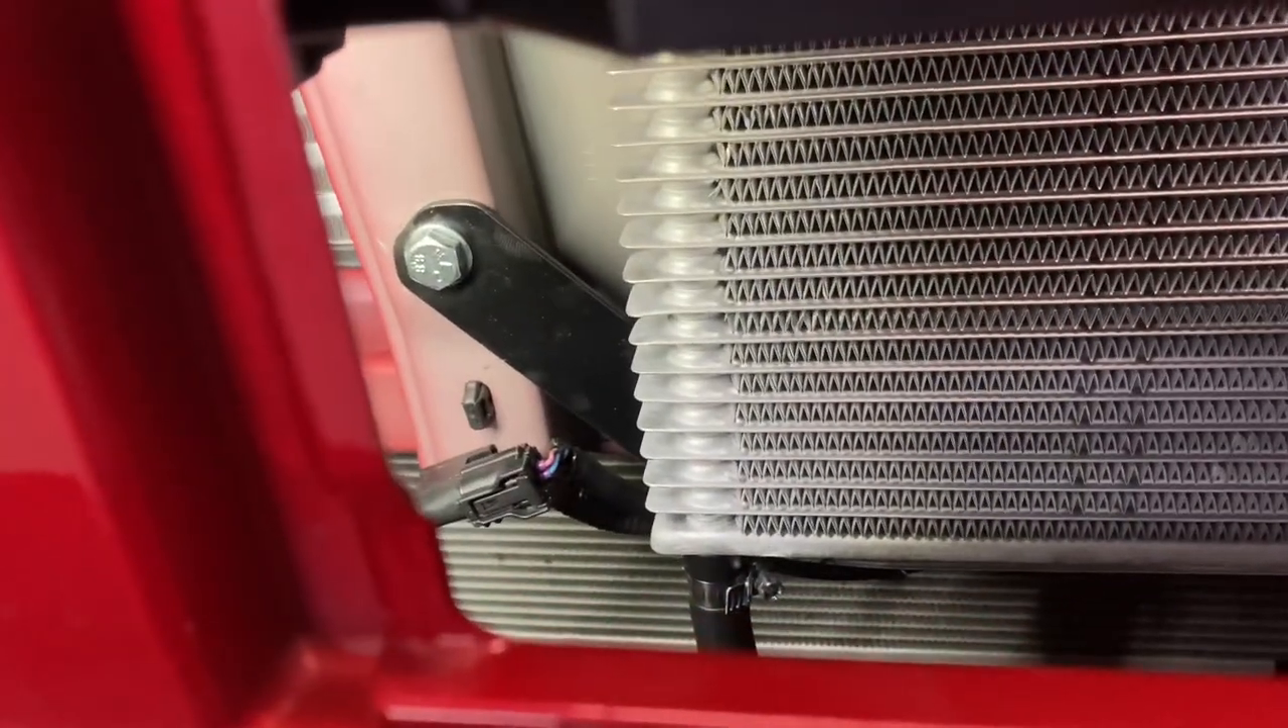I've just put an 8mm bolt, drilled a small hole in that upright of the bonnet latch support and put a bolt through there.